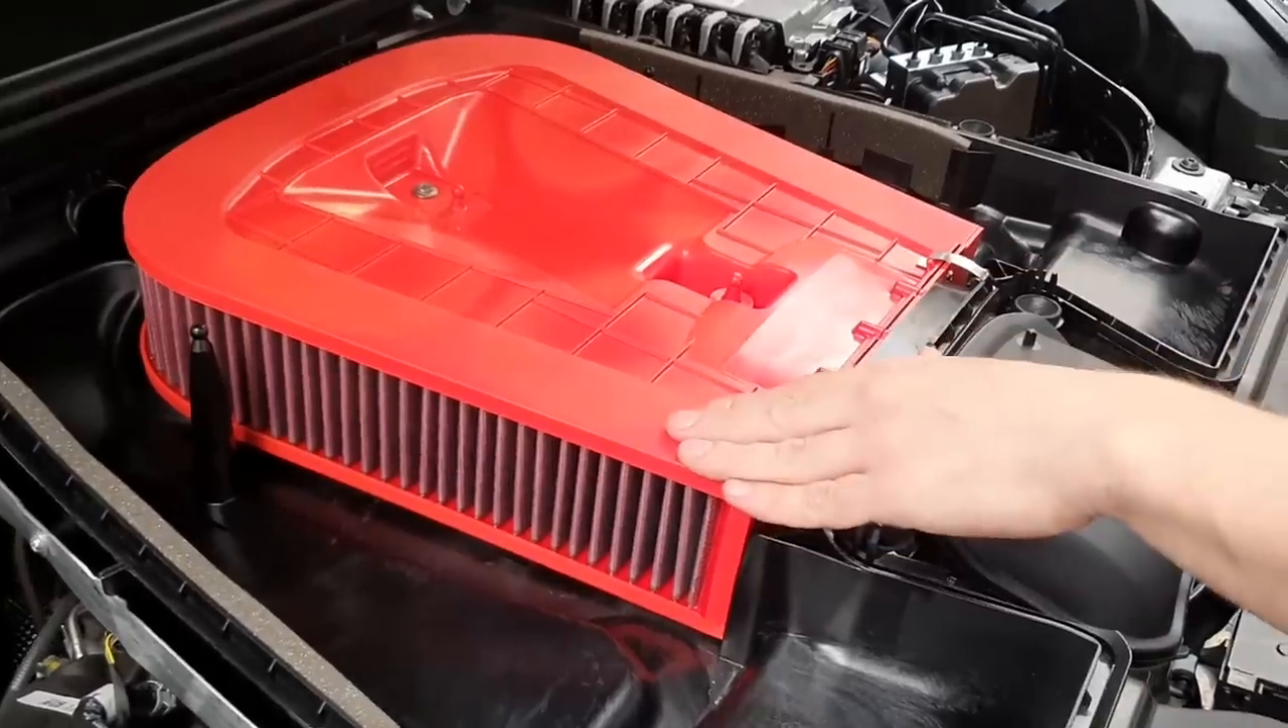E aqui a gente já instalou um filtro BMC.